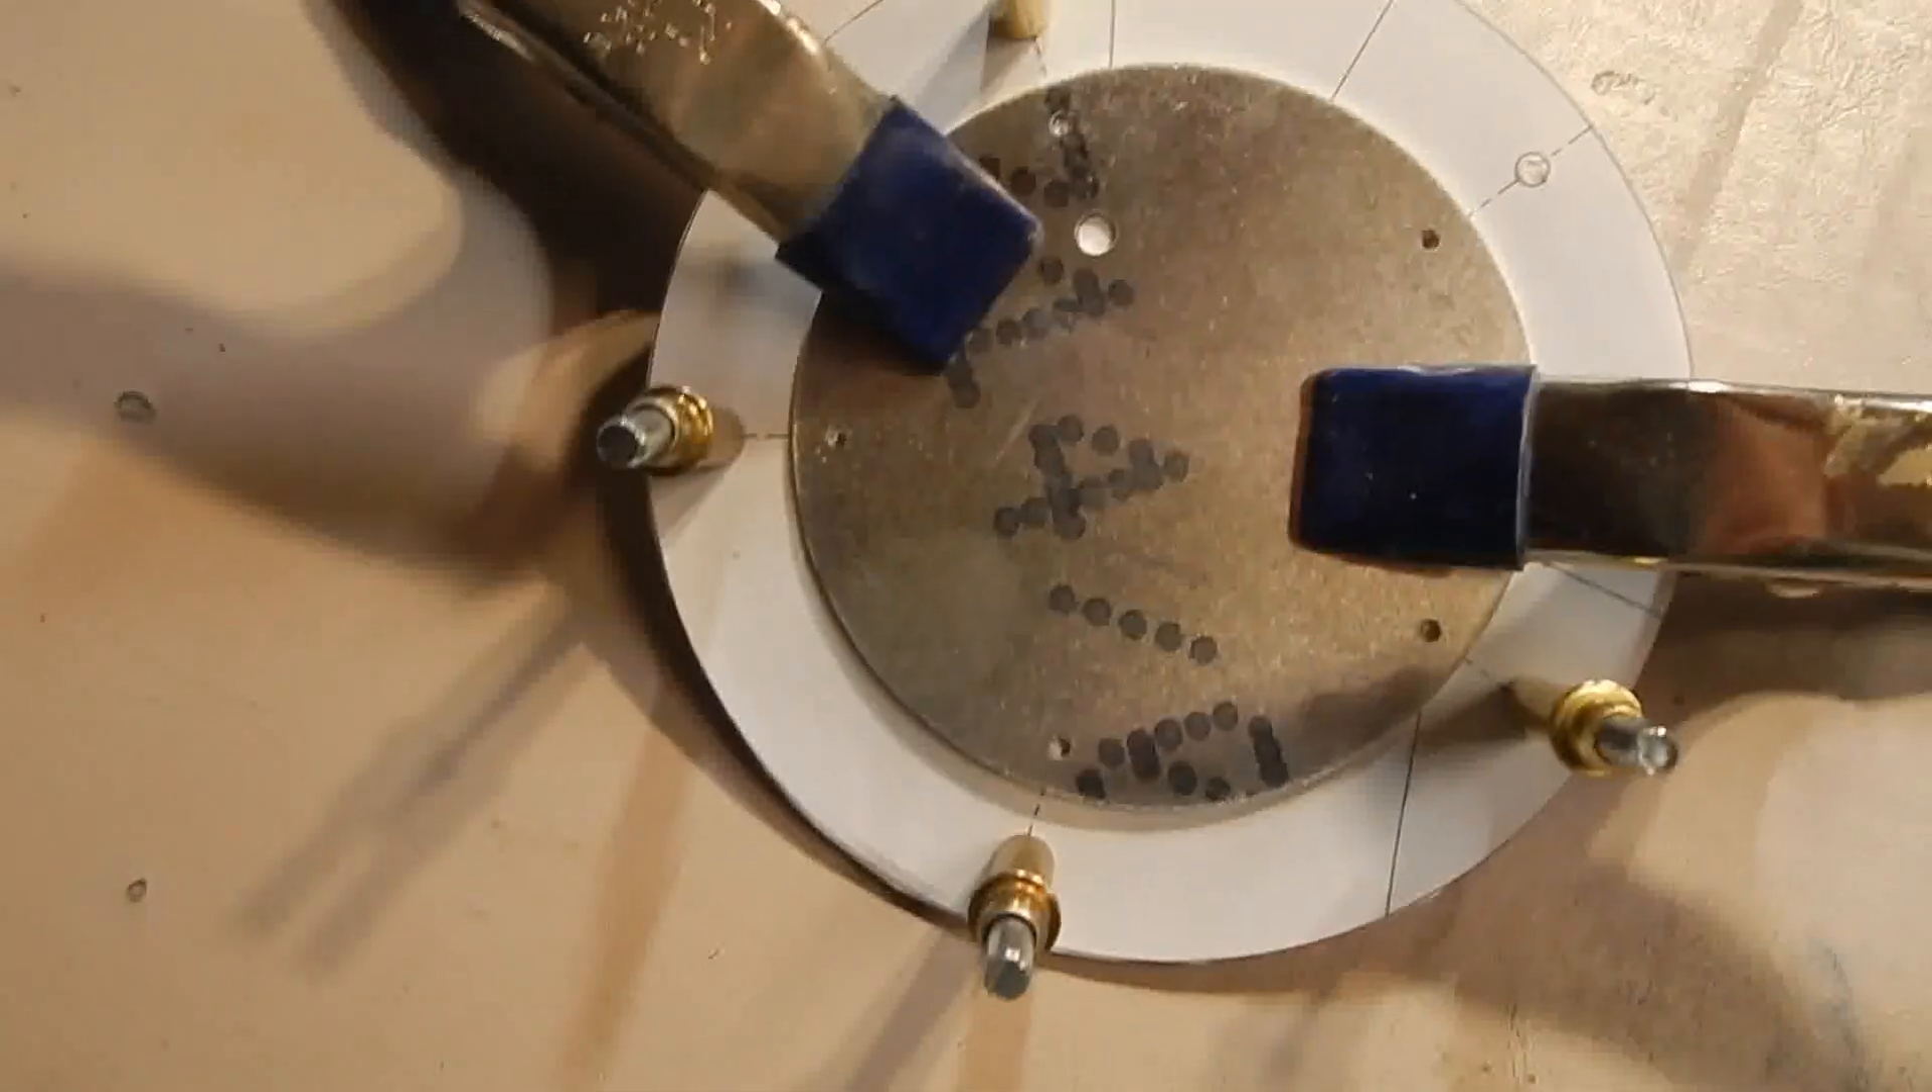Then I clamped the three -inch doubler onto the template.